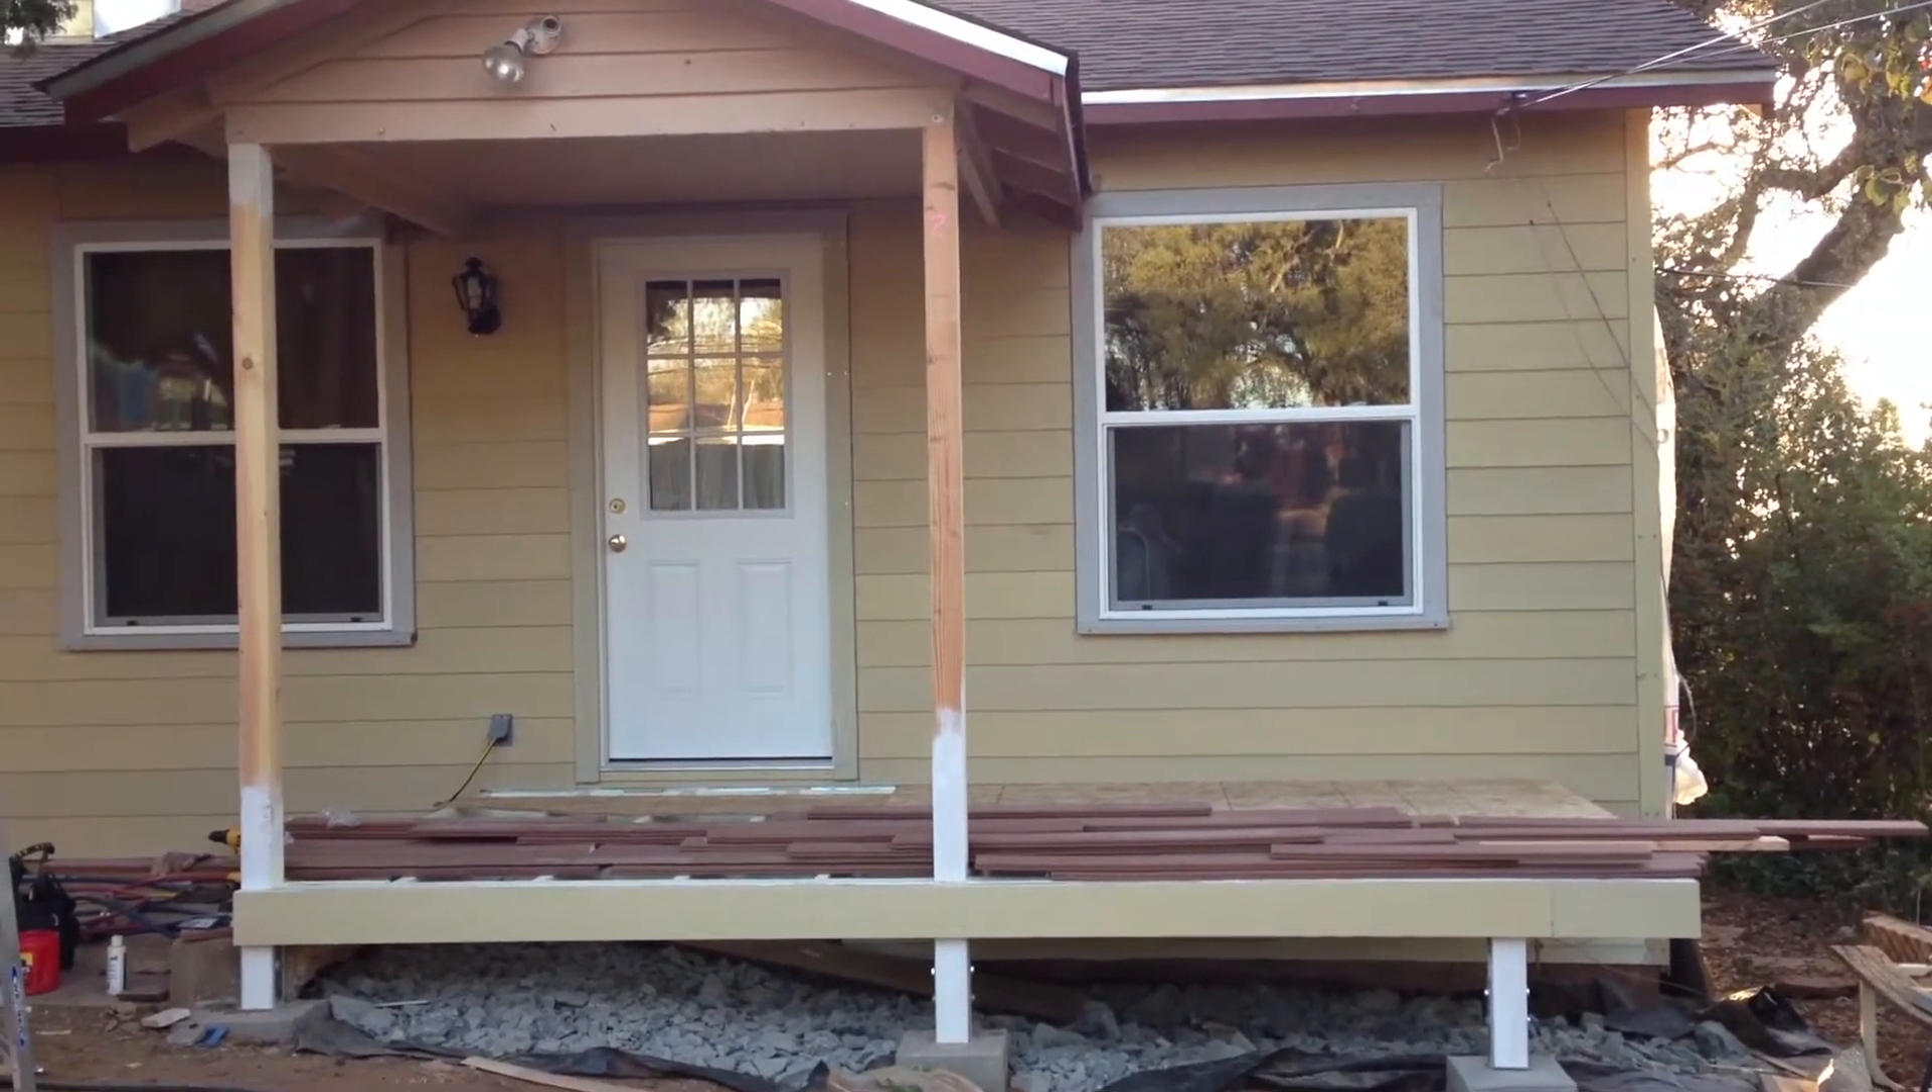So anyways I got the siding all on and the windows and doors all trimmed out porch light on.